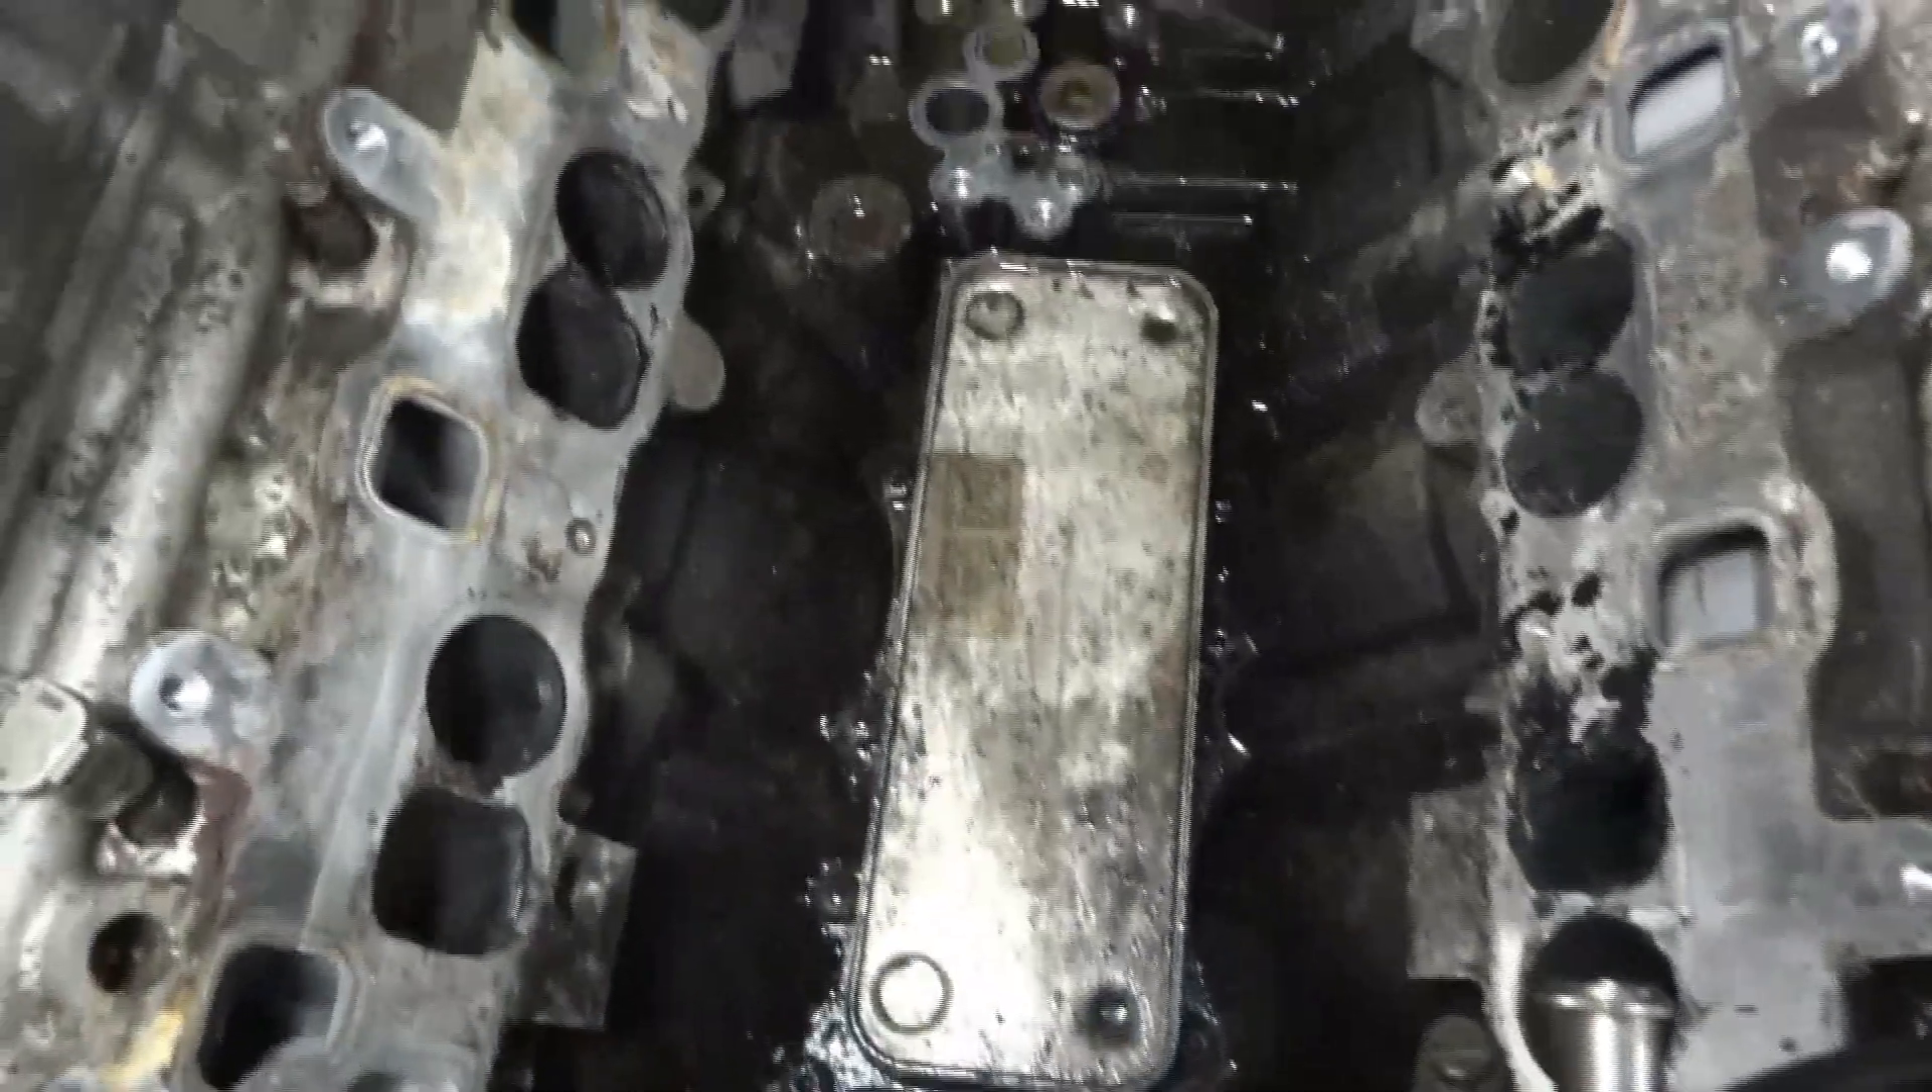So here is what we got. We removed the intake manifold. Here is our oil cooler.